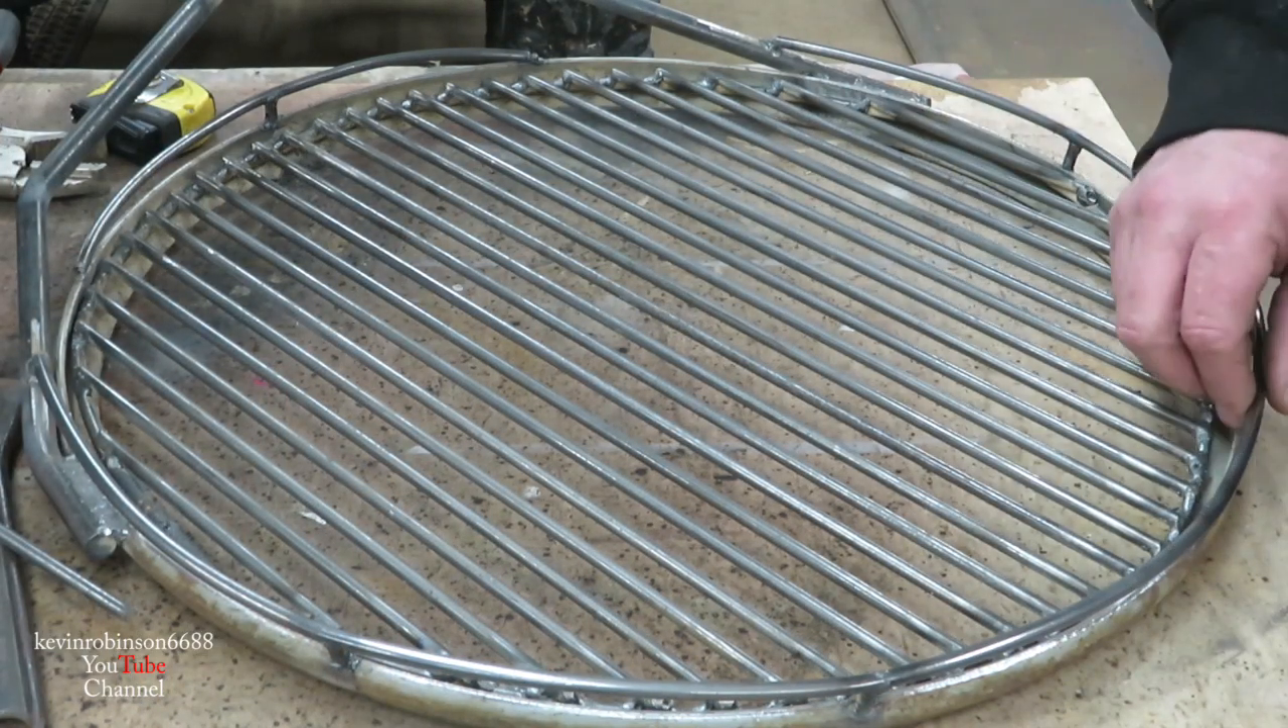All right, it's all finished now. The guardrail is on.